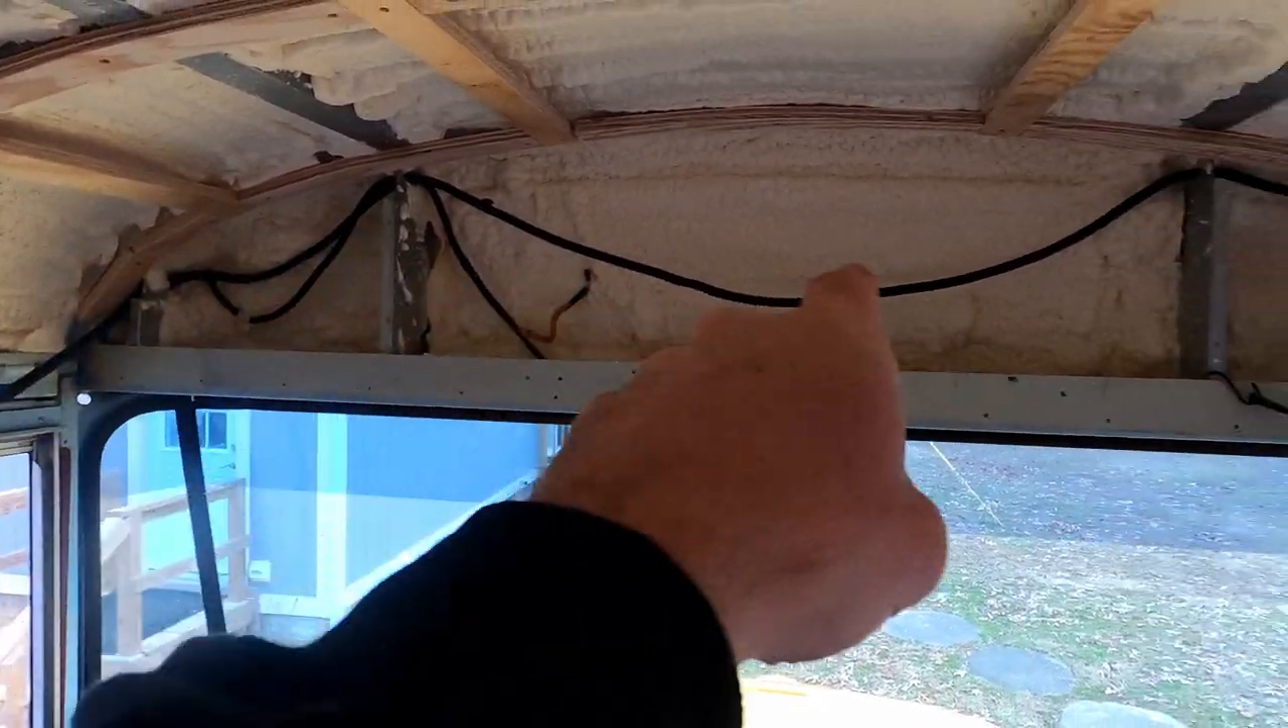You can see I've got some of the wiring loom back up over here.